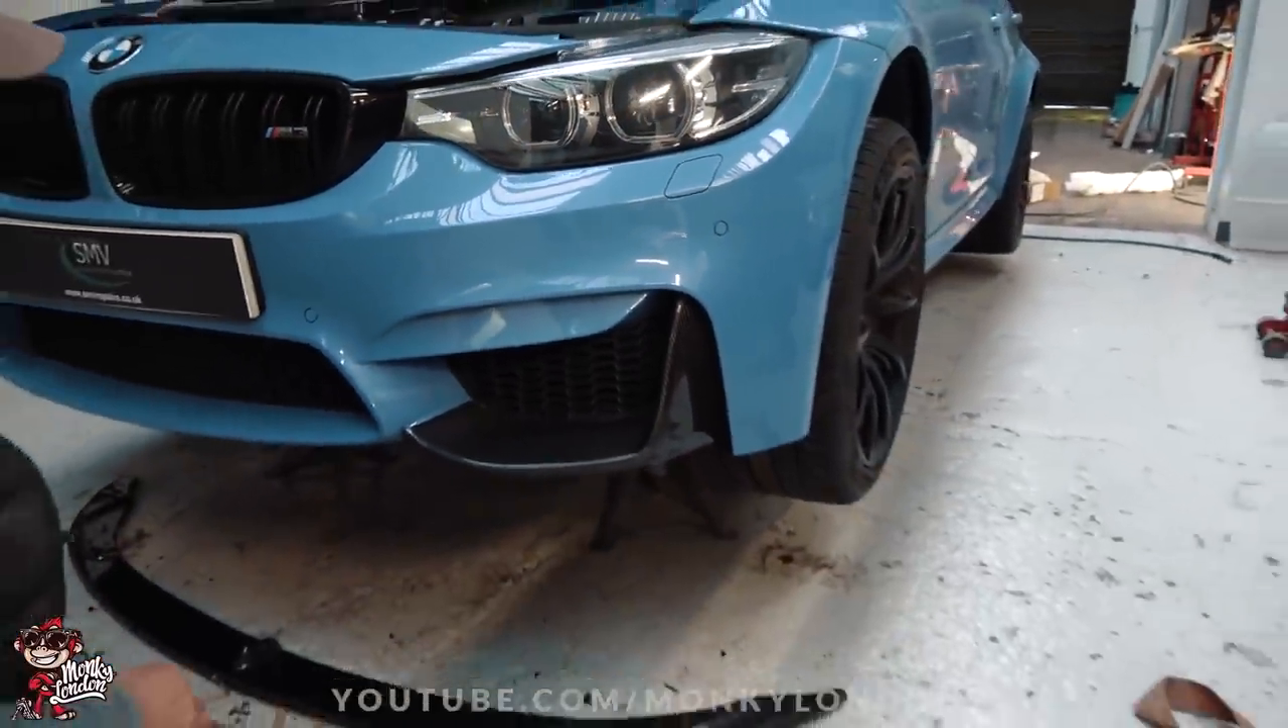Obviously we haven't got the front splitter at the moment.